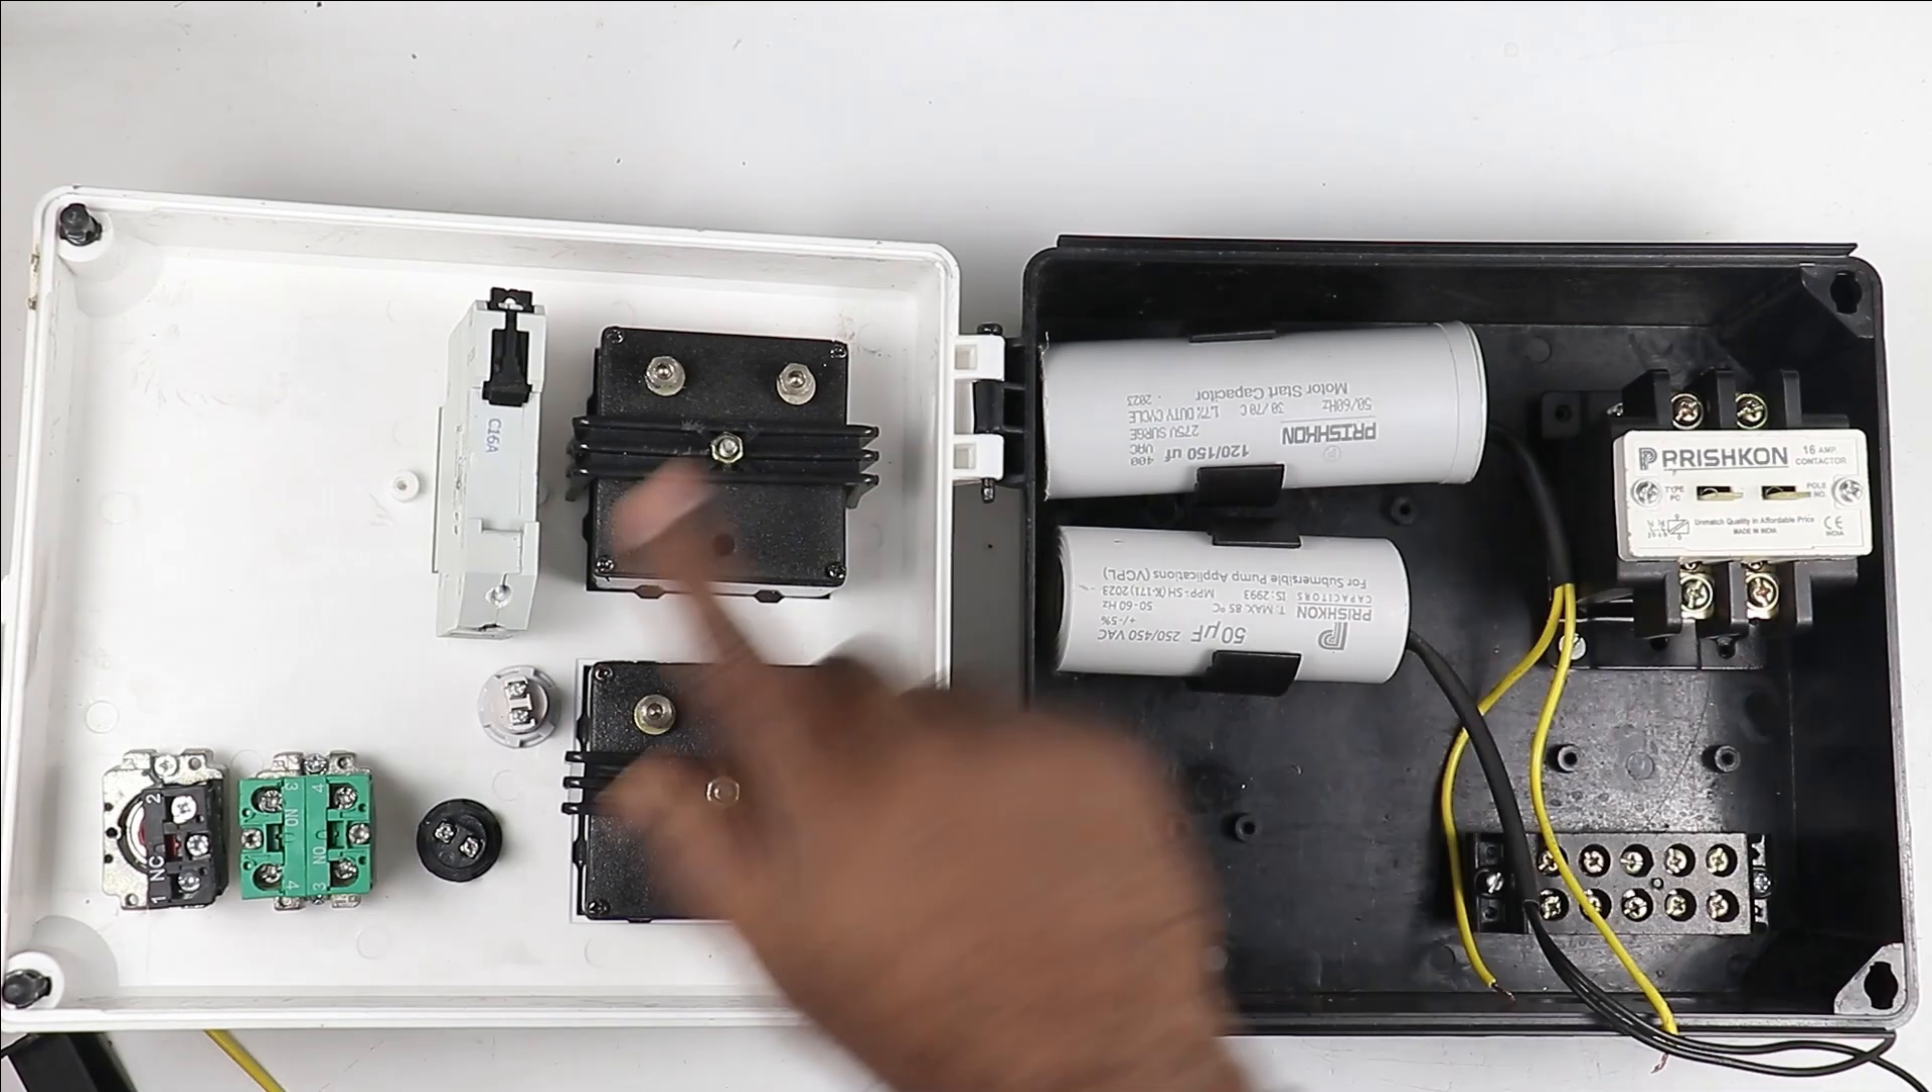So I have mounted all the electrical devices in this box.